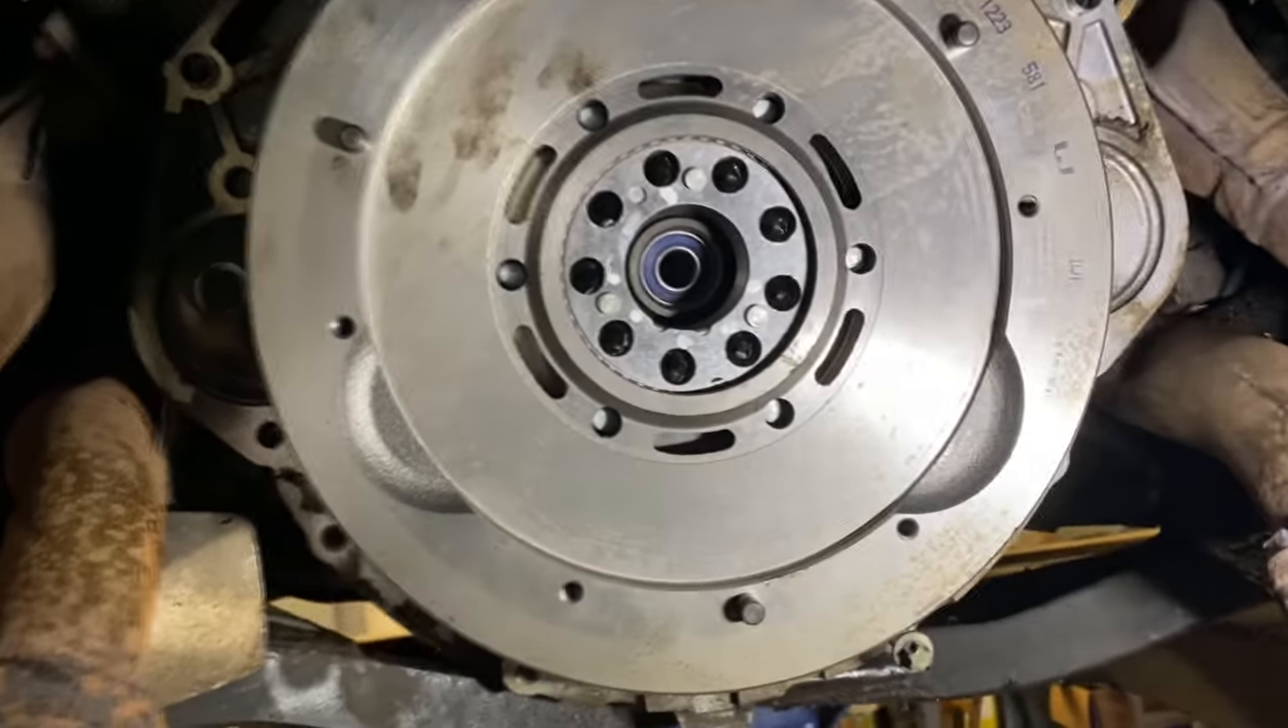So the flywheel is in.